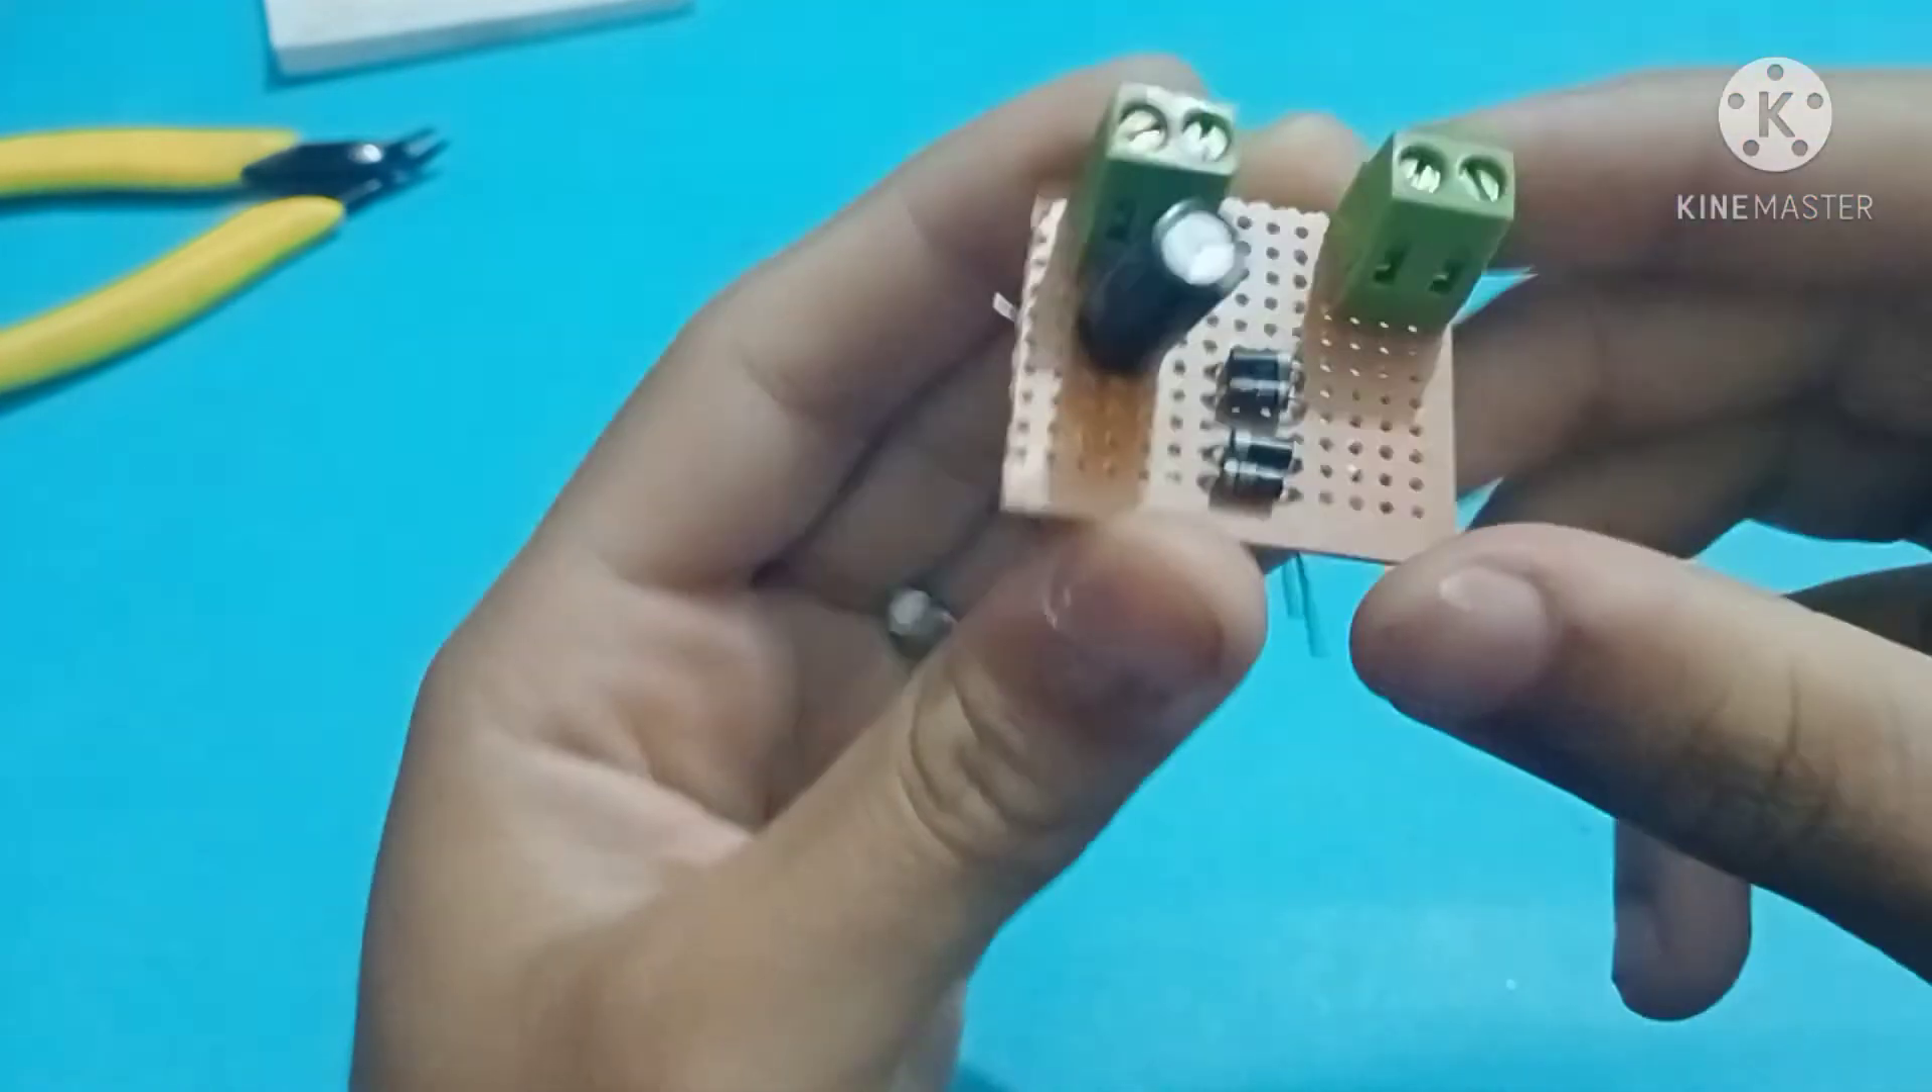ڈائیوٹ بھی ہمارے لگ چکے ہیں۔